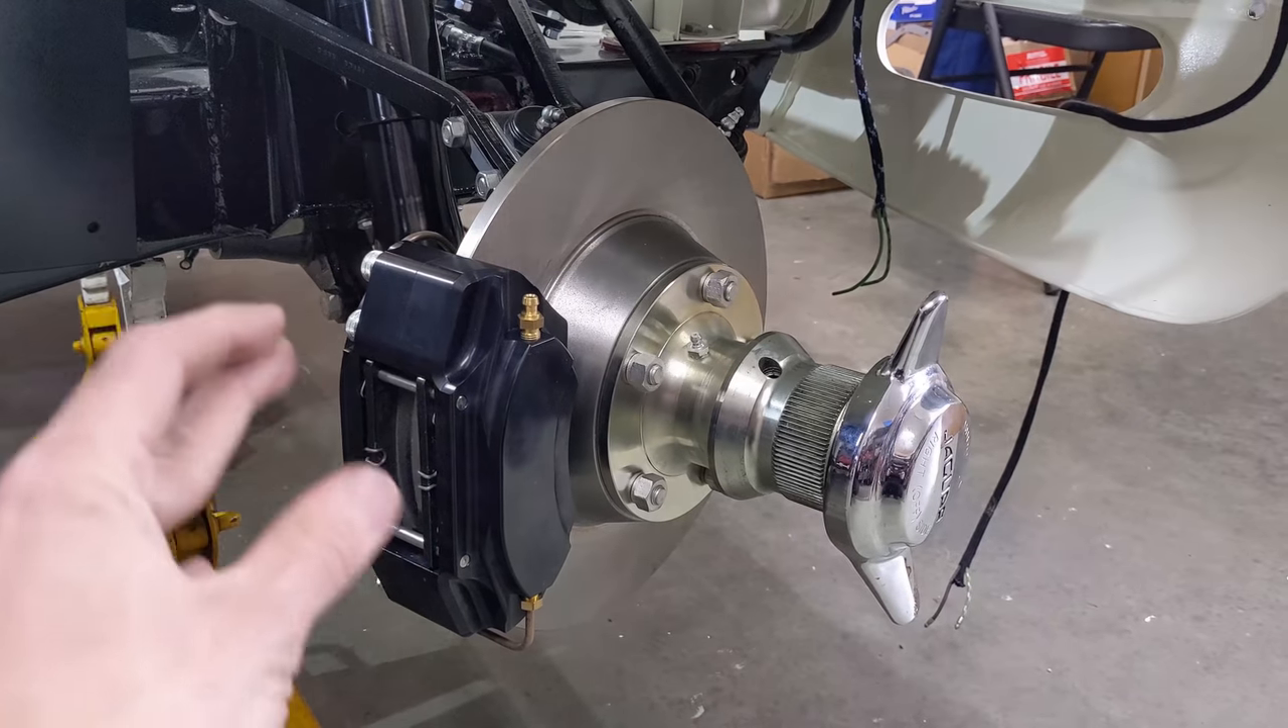Look at that got those four piston calipers fully installed.